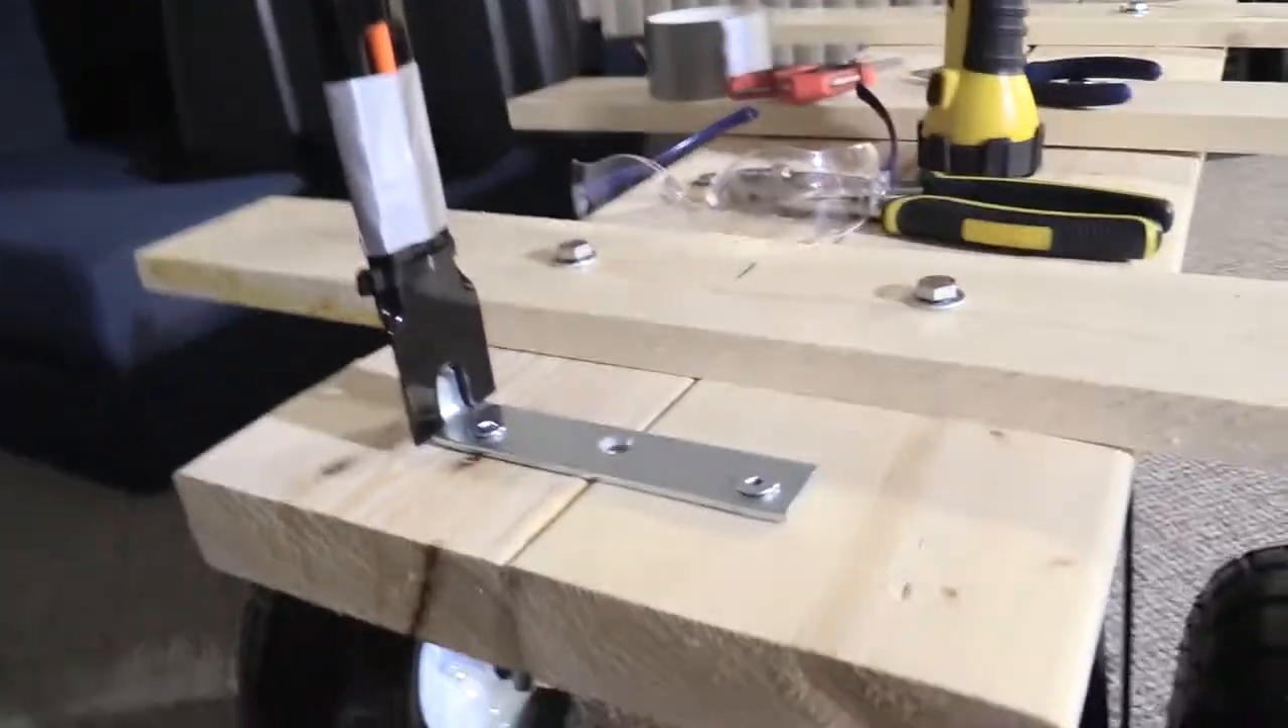After a few minutes I finally got the flag mounted got the bracket bolted on.